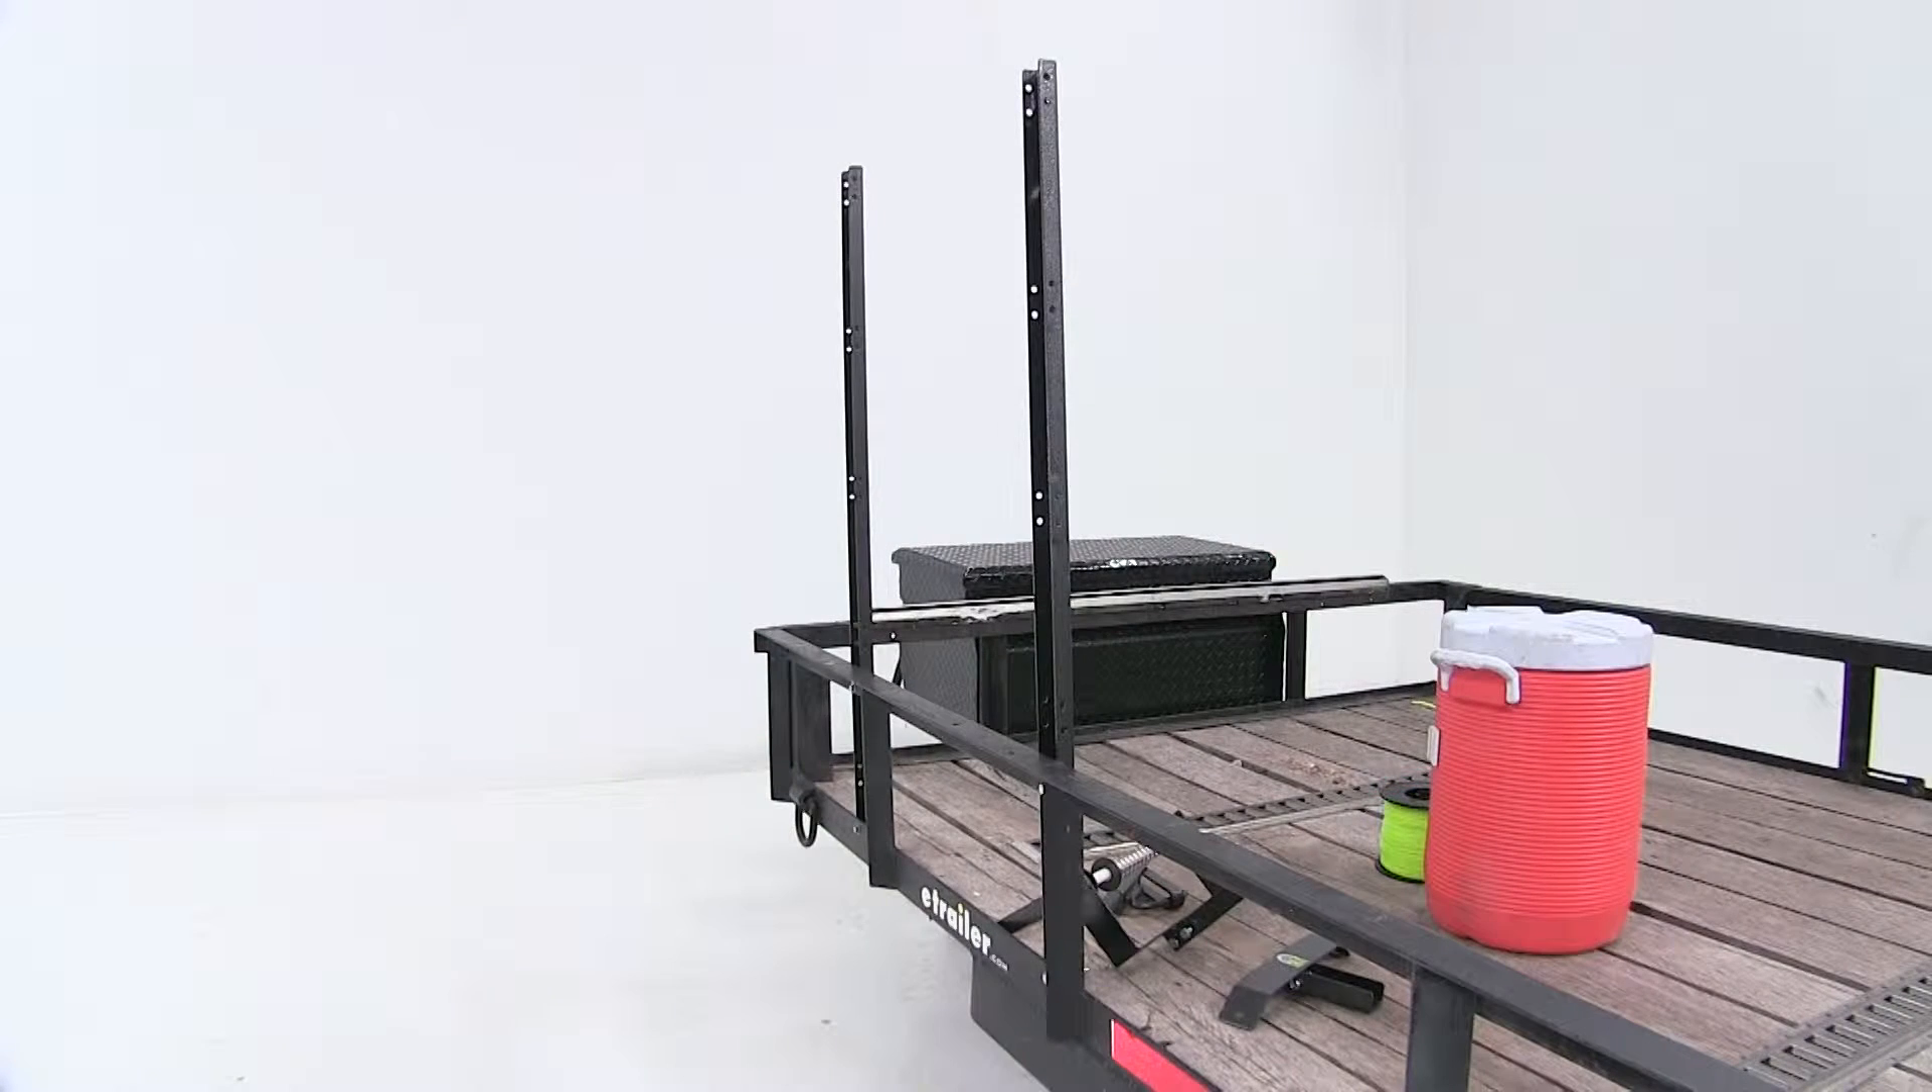Alright, here we are with our utility trailer and we've got our uprights already installed.